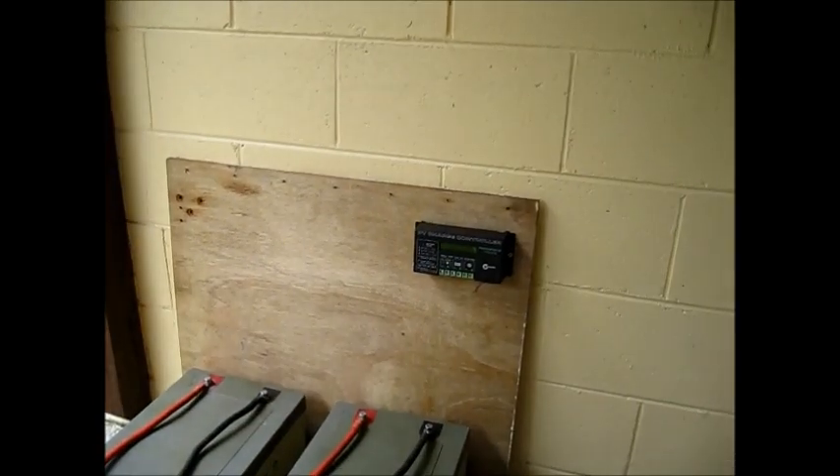Okay the charge controller is in place.